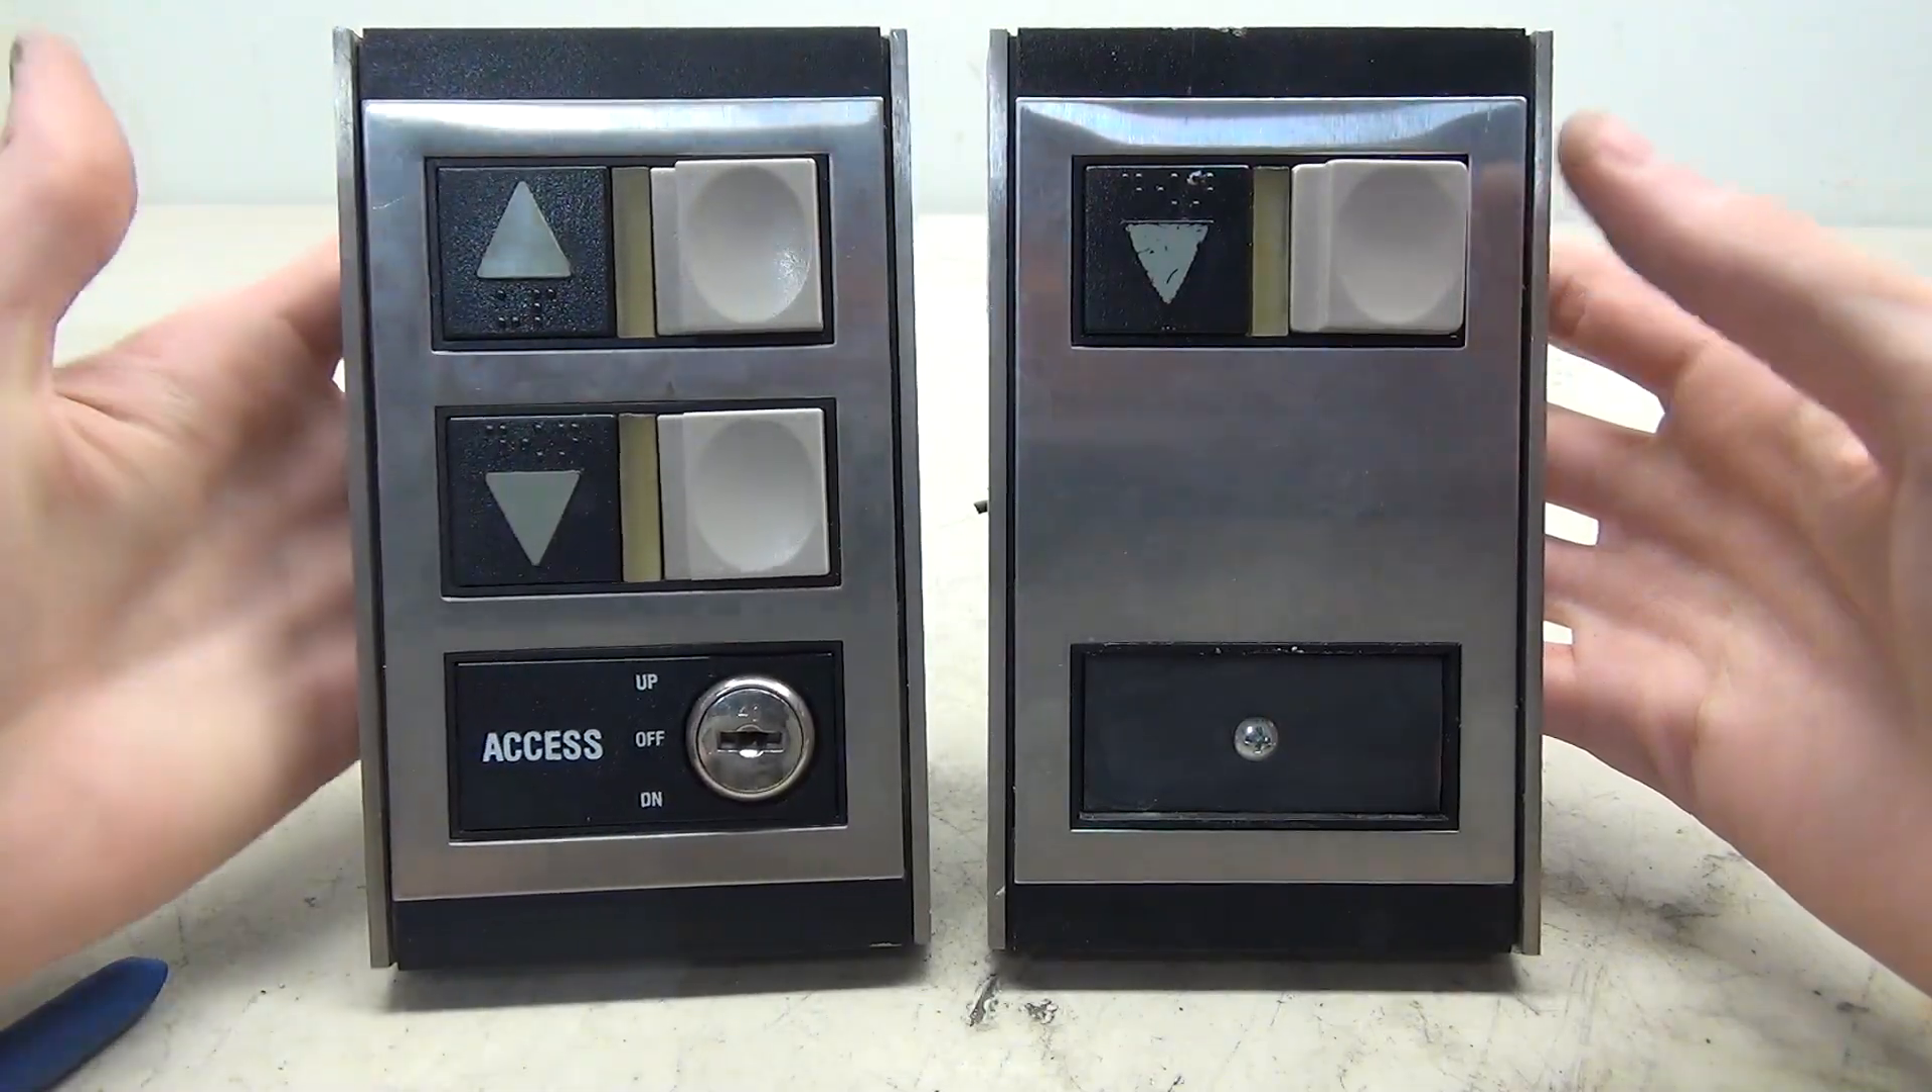Okay my key switch transfer has been a success the access key is now on this piece and it looks really good actually.